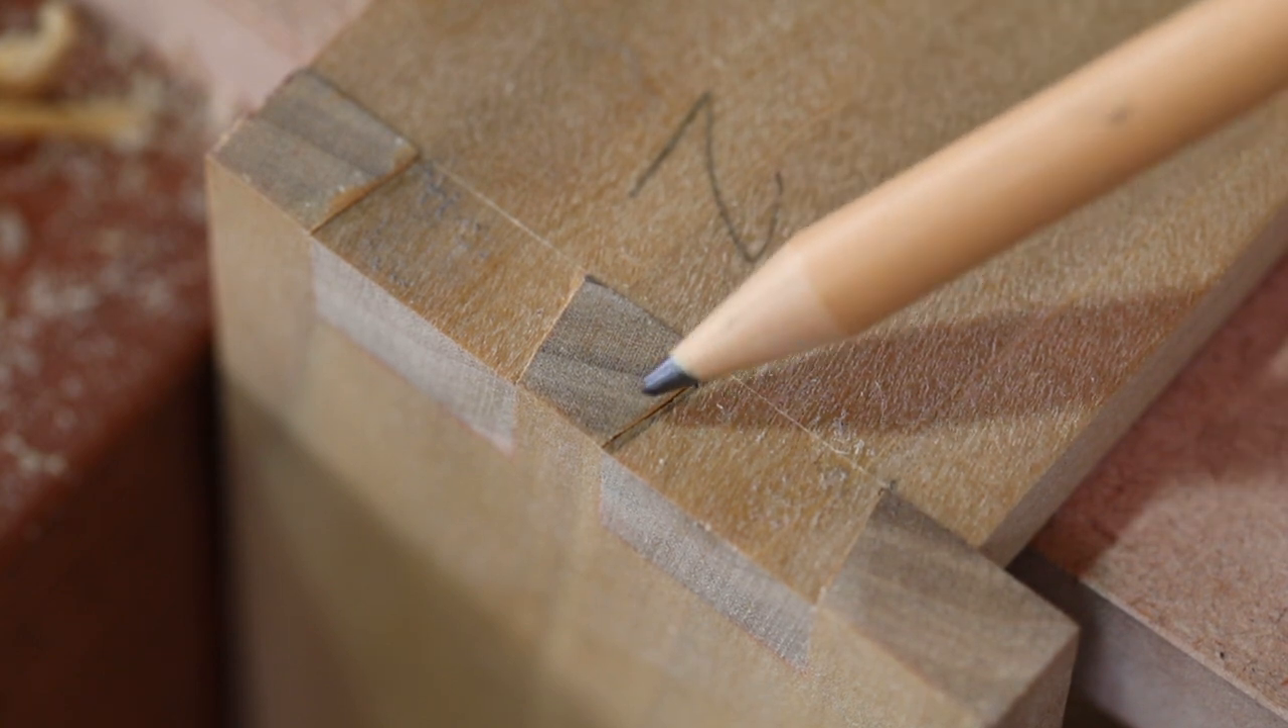You can see on the side of this tail, there's a tiny gap there, which I'm not too happy with, and I'd like to try and disguise that.